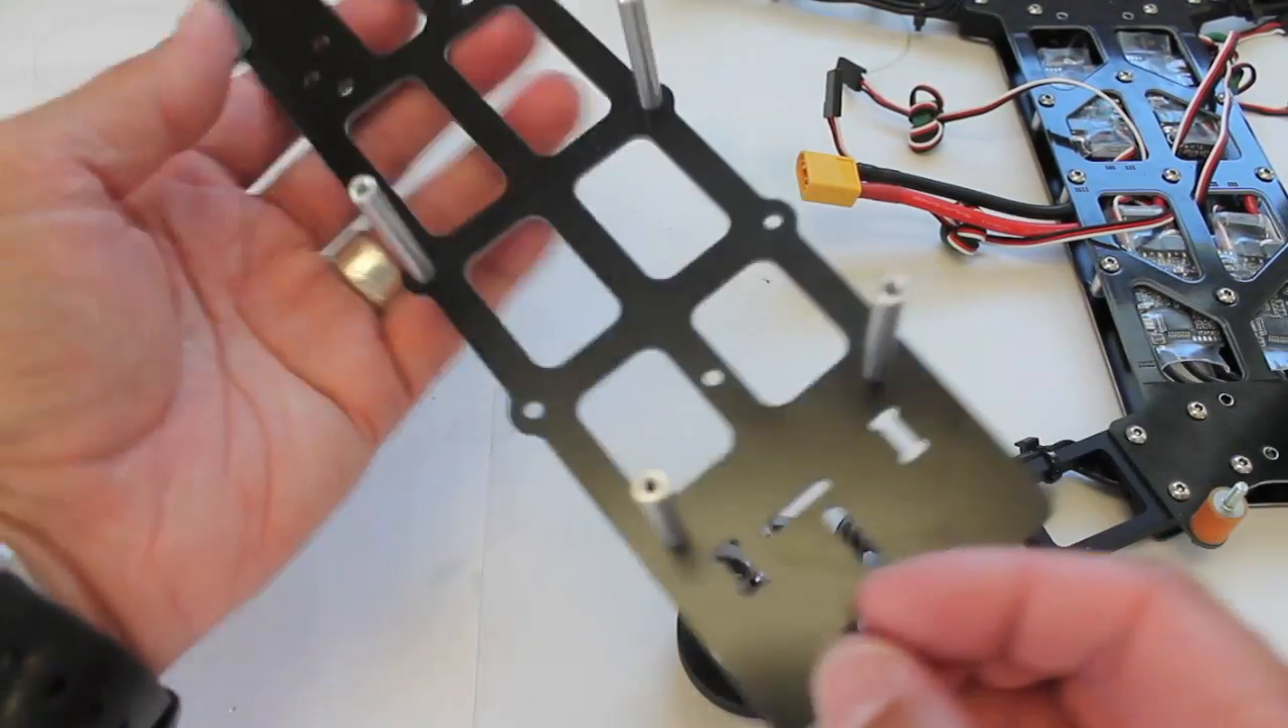Okay, our long spacers are mounted on the plate.